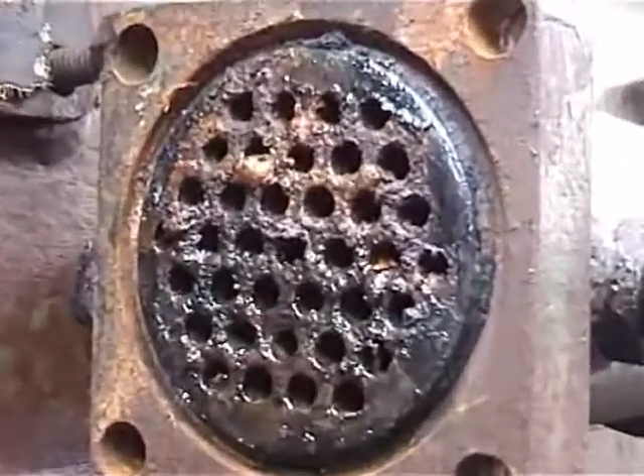So this is the oil cooler with the end plate off.